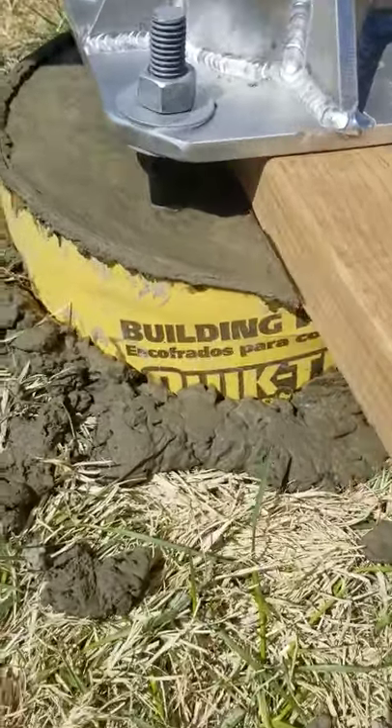You can see I tapped my form in and left a couple inches above grade.